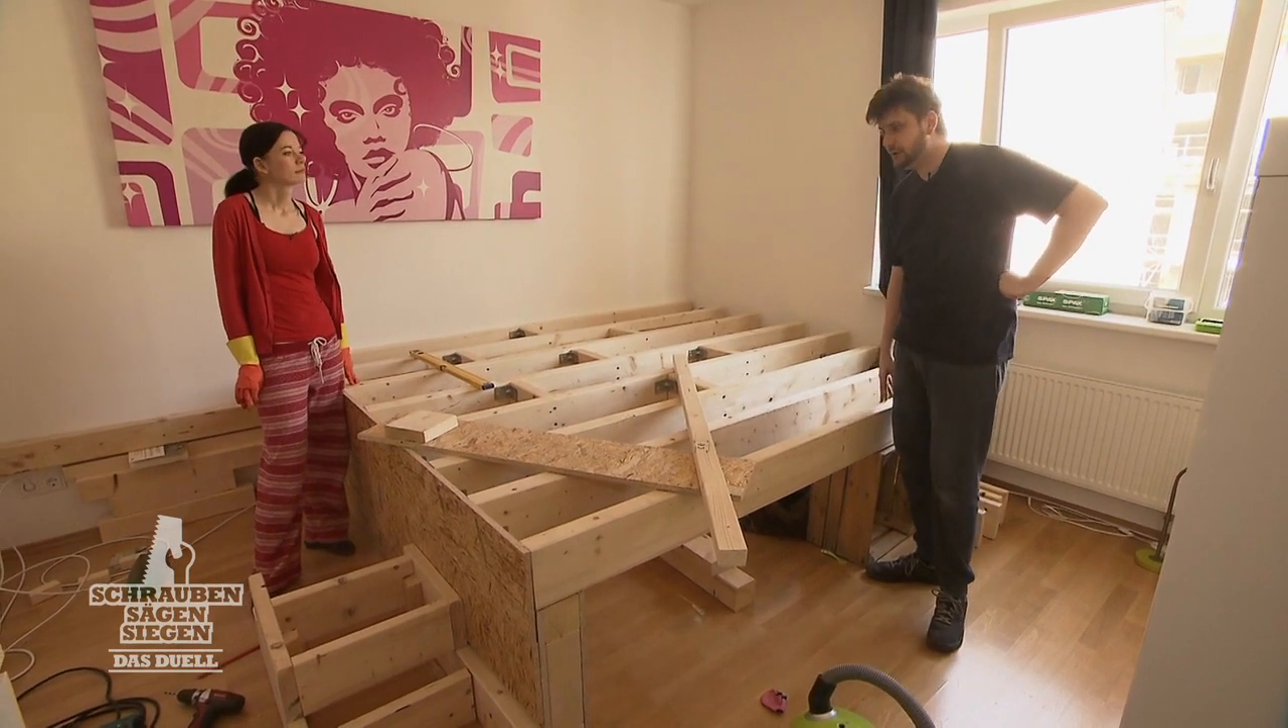Alles ein bisschen unordentlich noch, aber das Grundgerüst vom Podest steht.